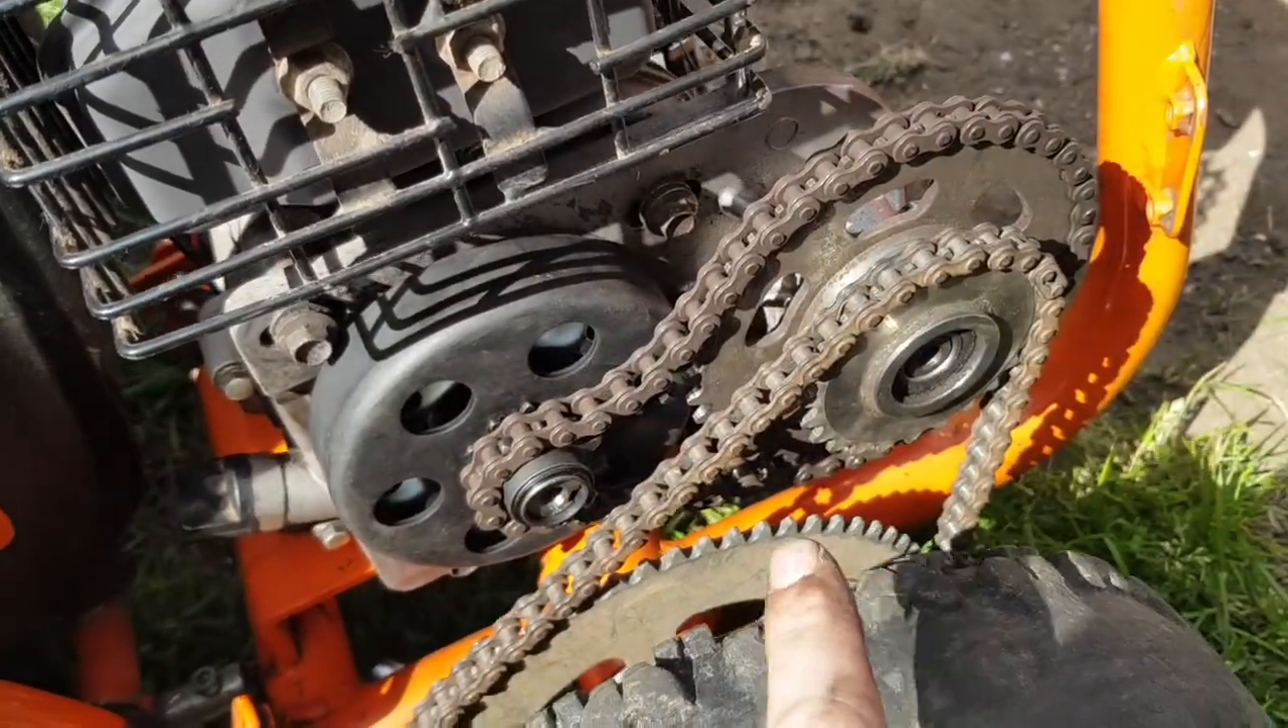But the chains are on now.